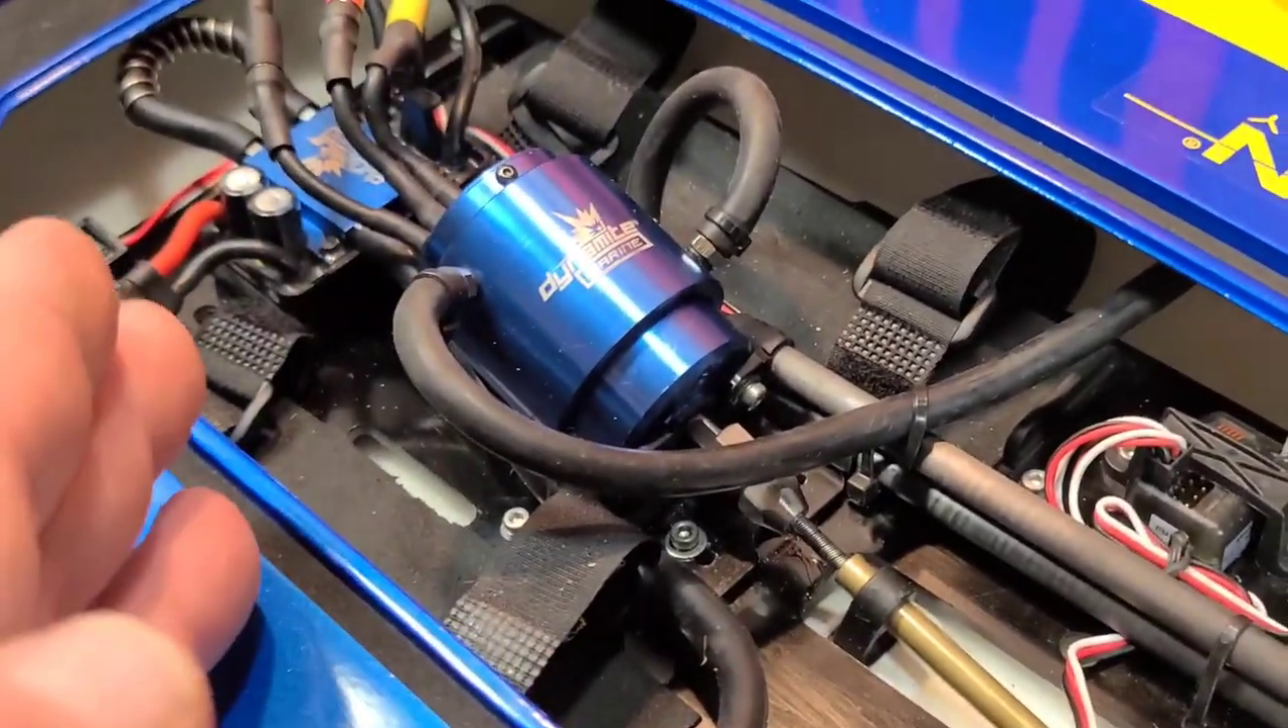Okay i changed out my tp power motor for the dynamite motor.